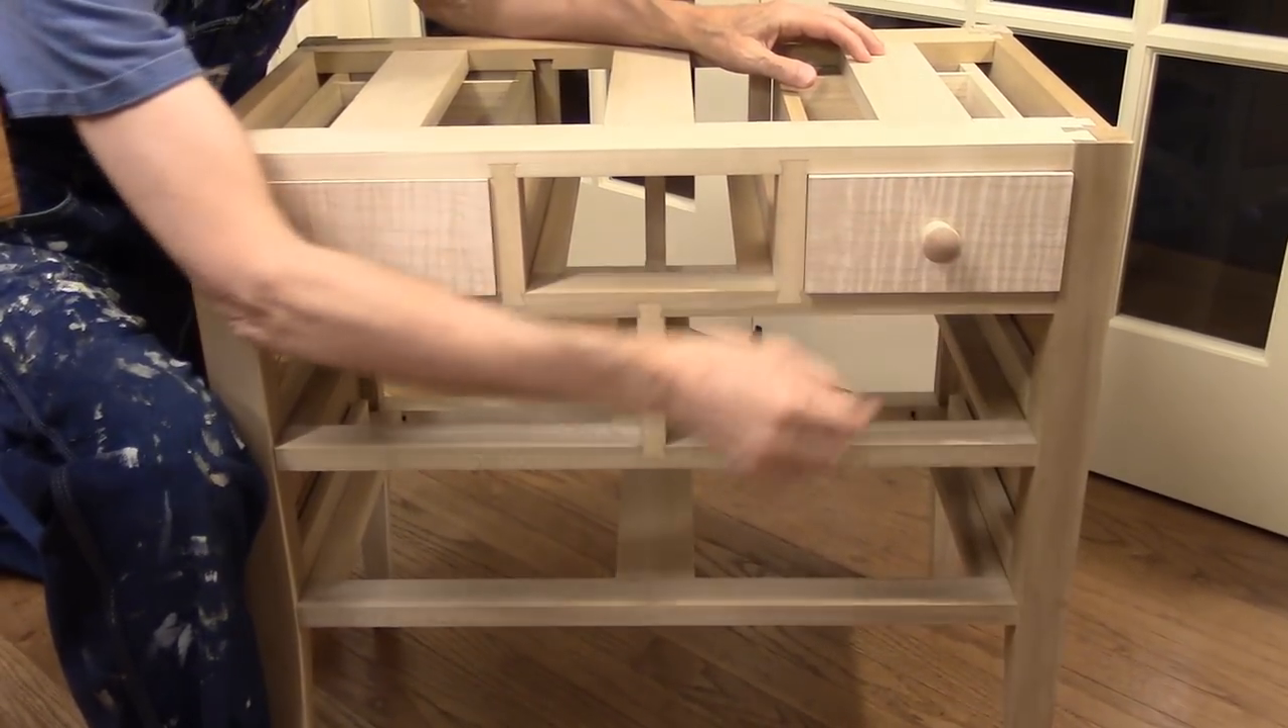And you can see my drawers in place.